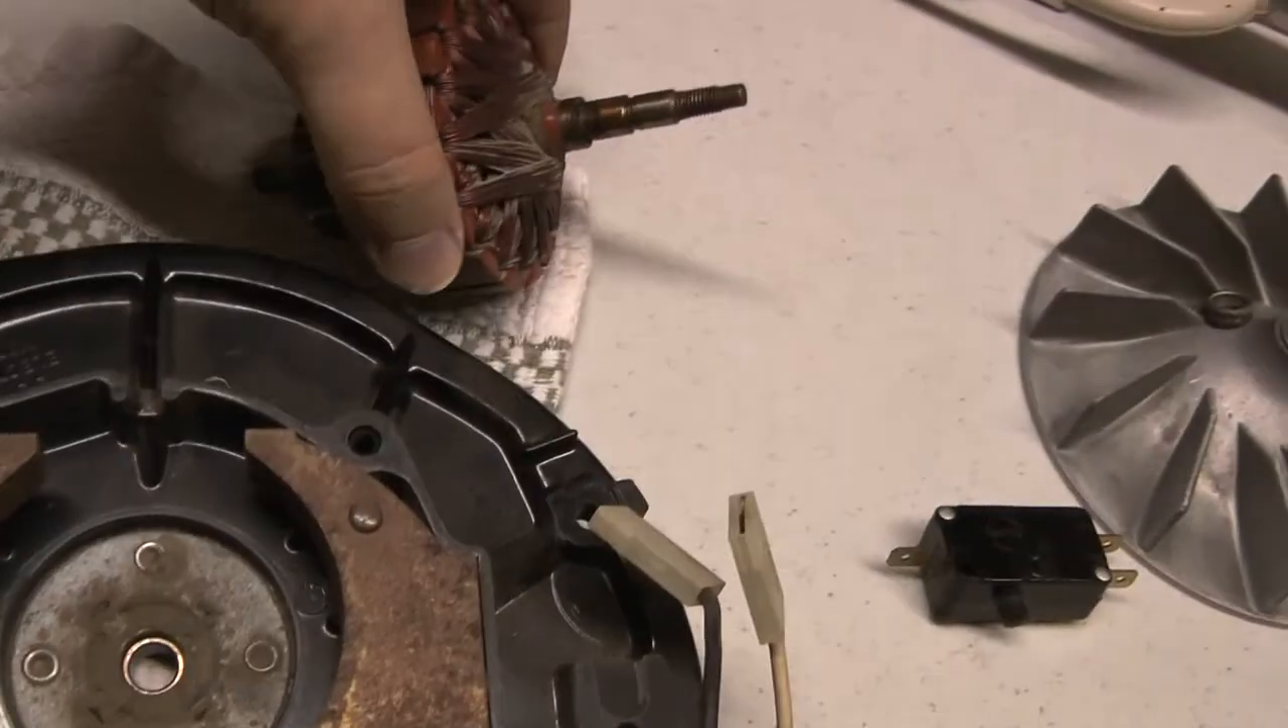Okay I got the armature out.